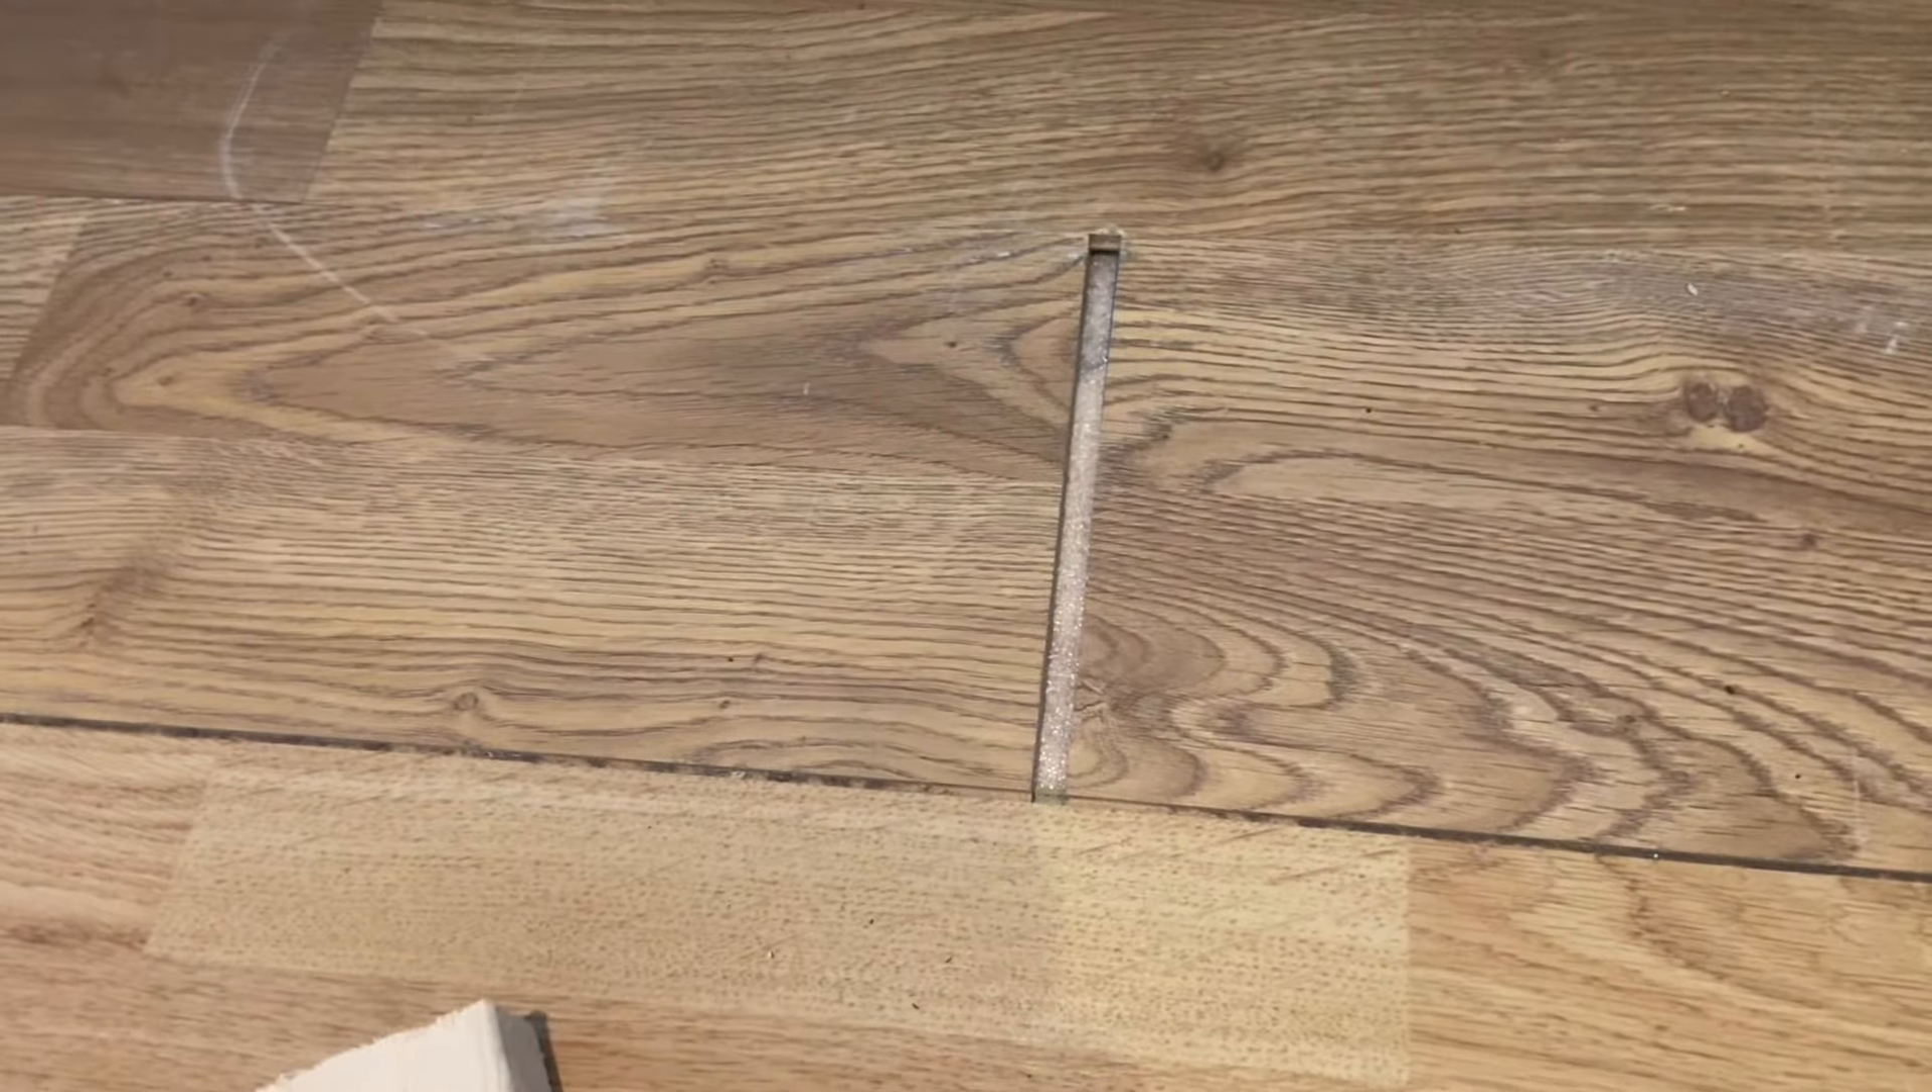We've got some floor in here which has got some pretty big gaps in at the minute.